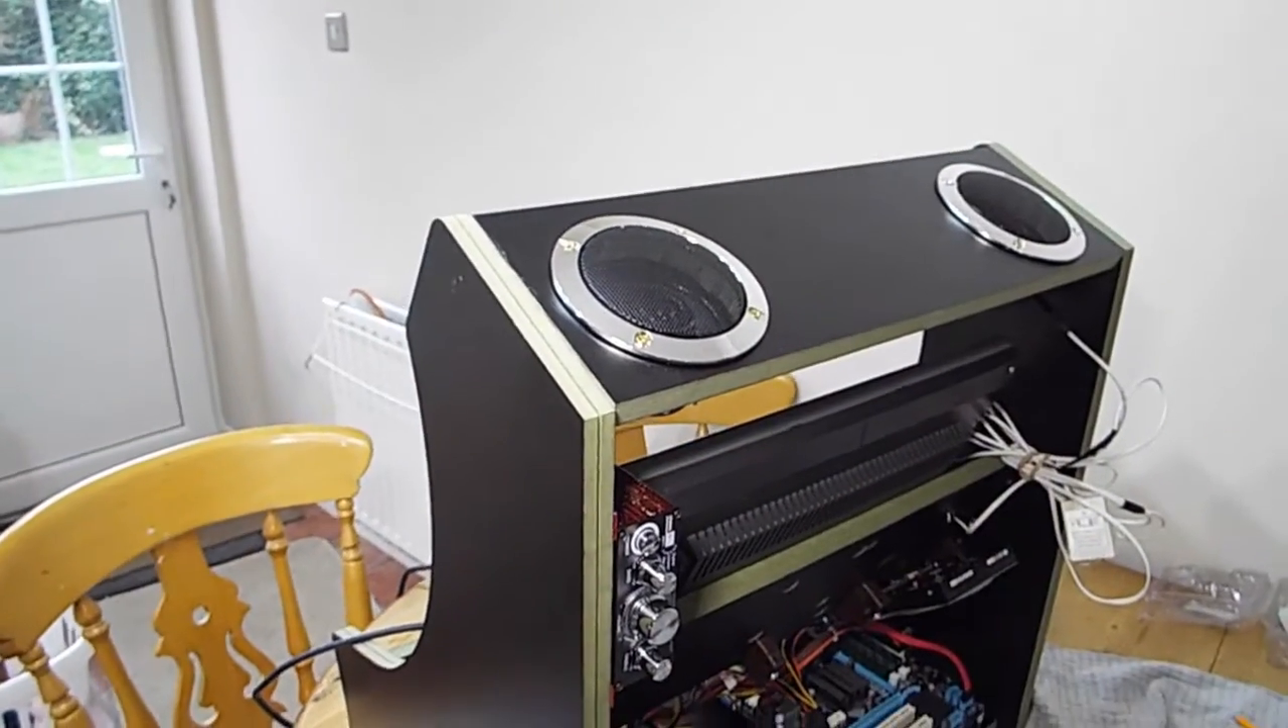So, I've got the speaker covers on.